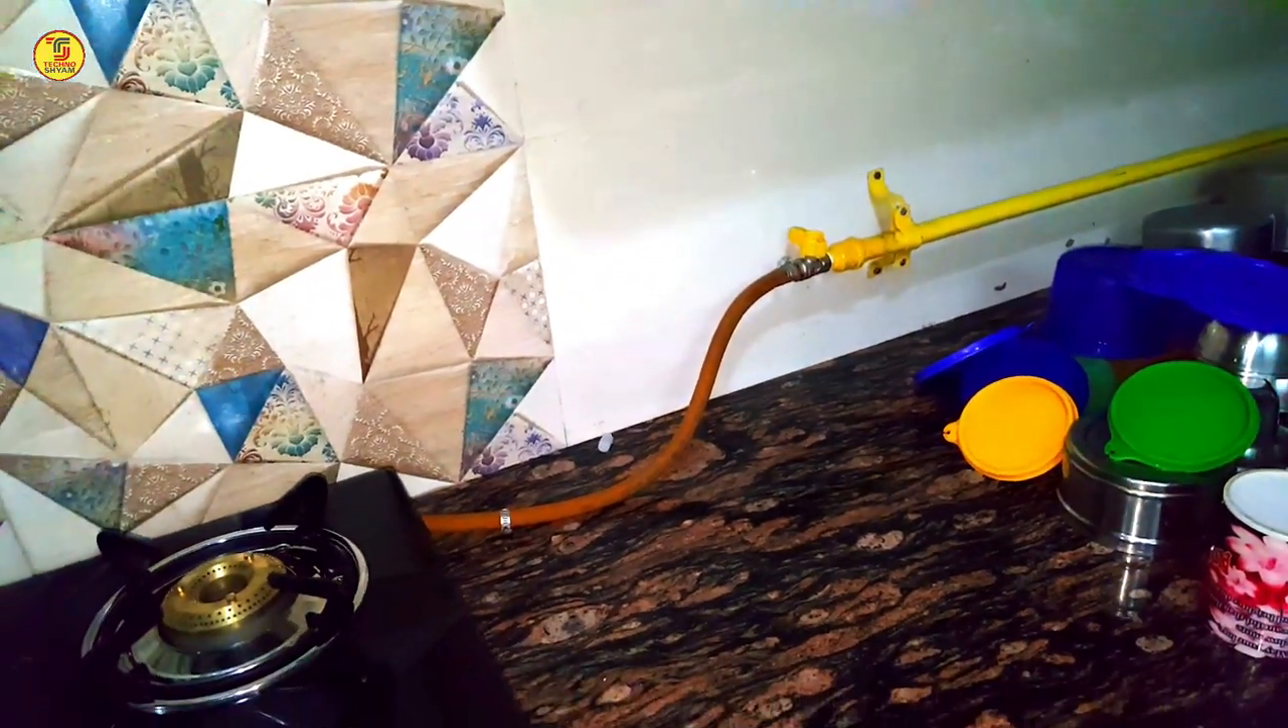PNG की जो pipe आ रही है वो हमने यहाँ पर direct connect कर दी है।